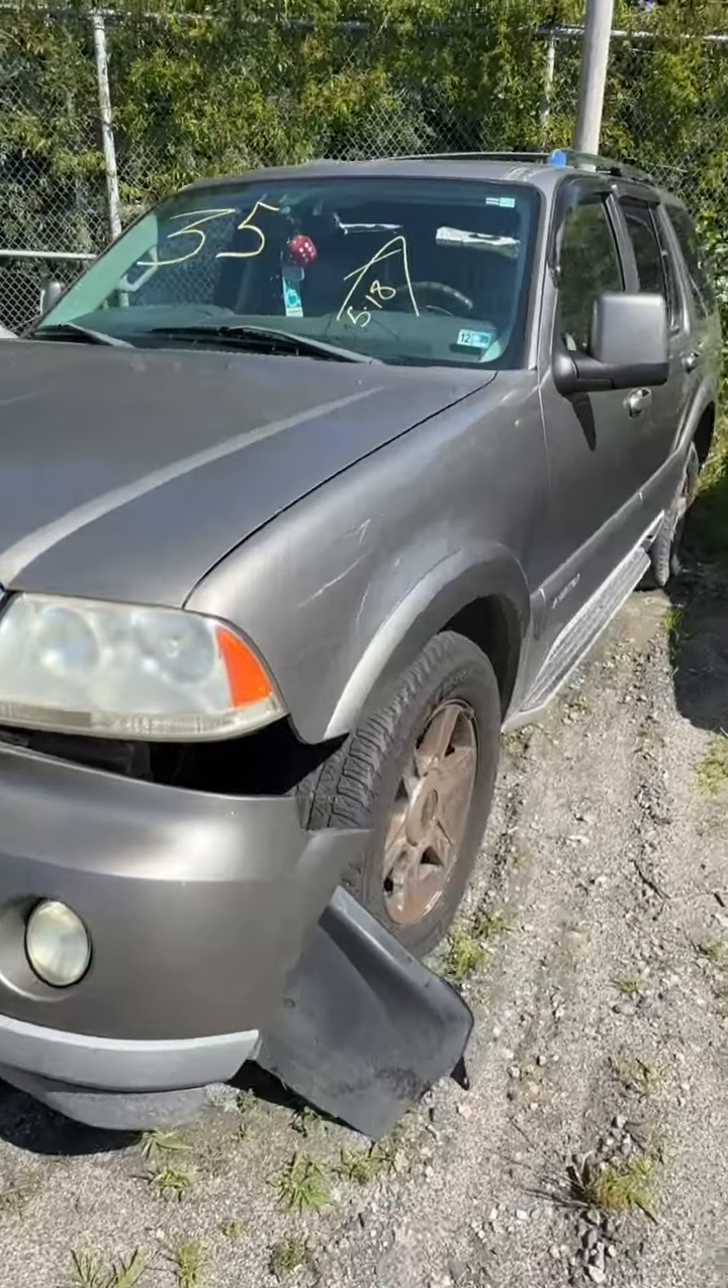Bumper trim is hanging down over here.